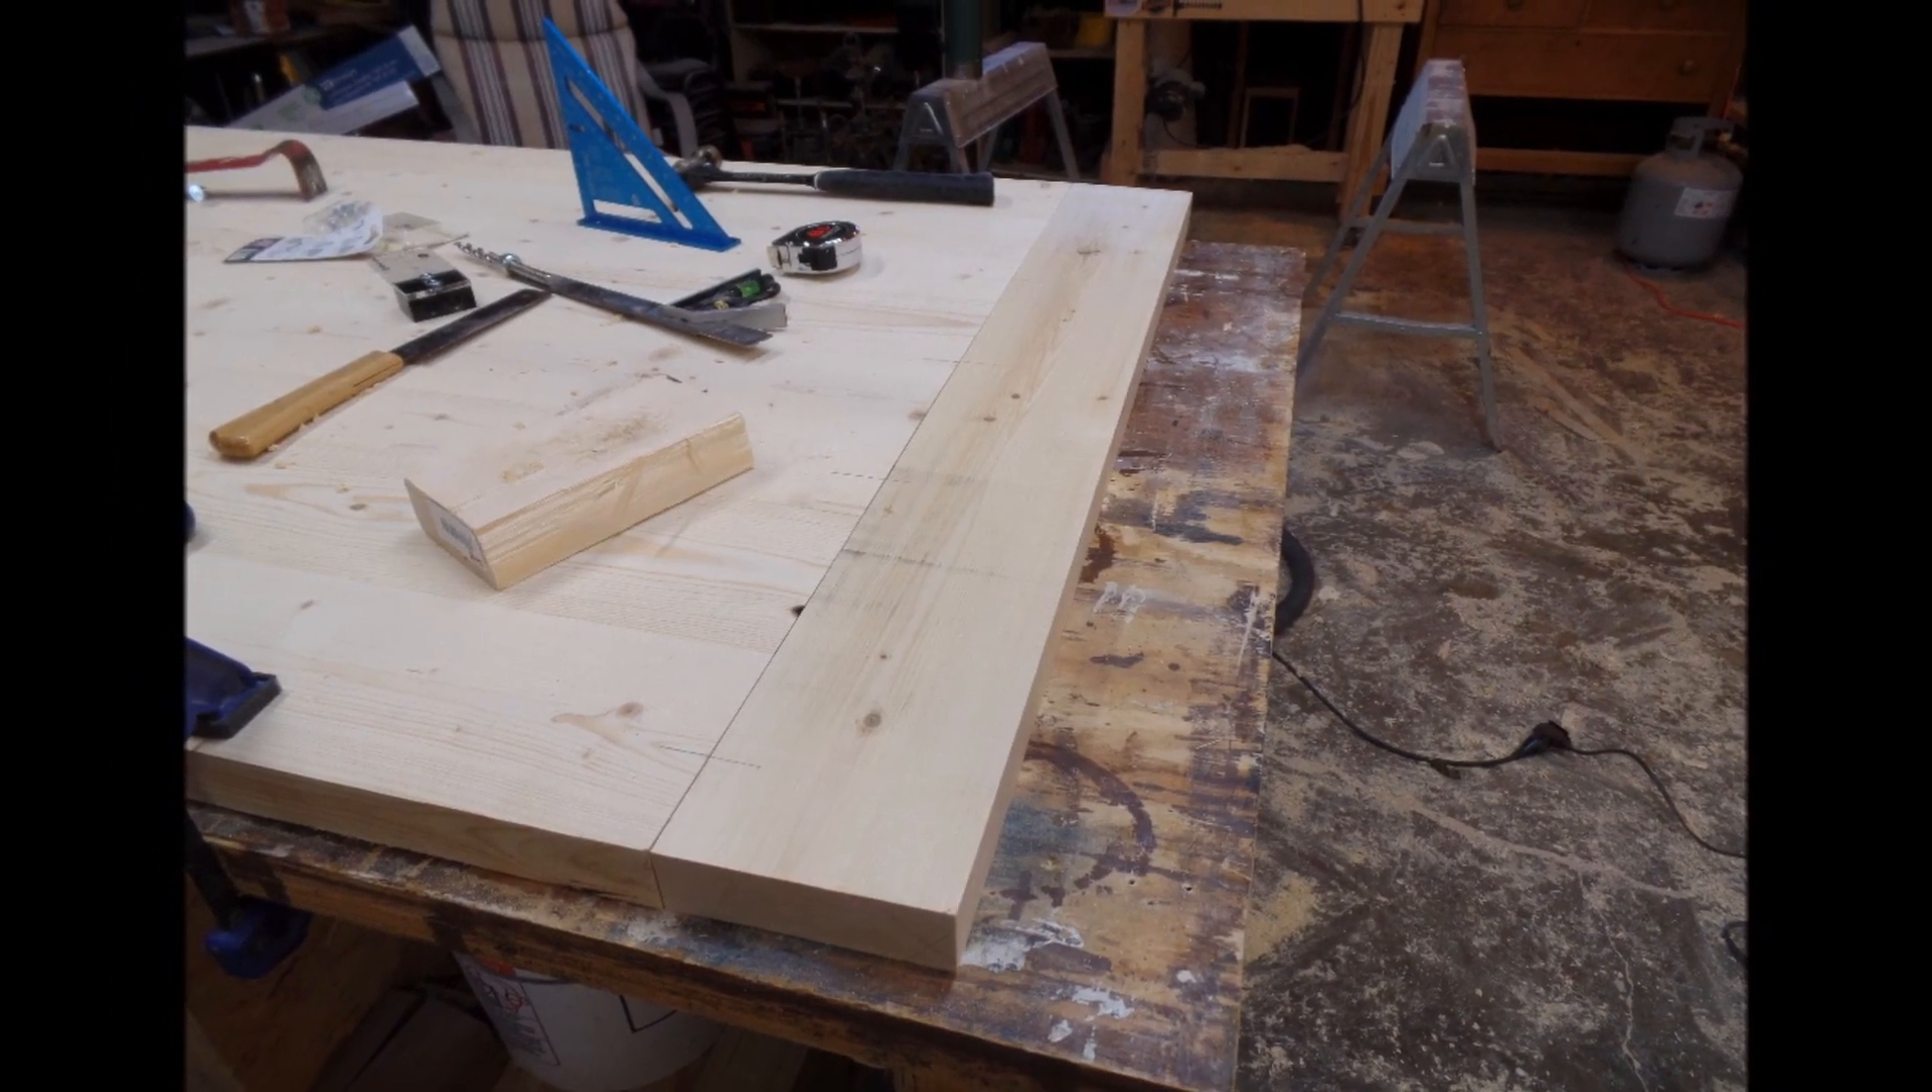And as you can see here, we have a nice dry fit with the breadboard end, everything centered and aligned.